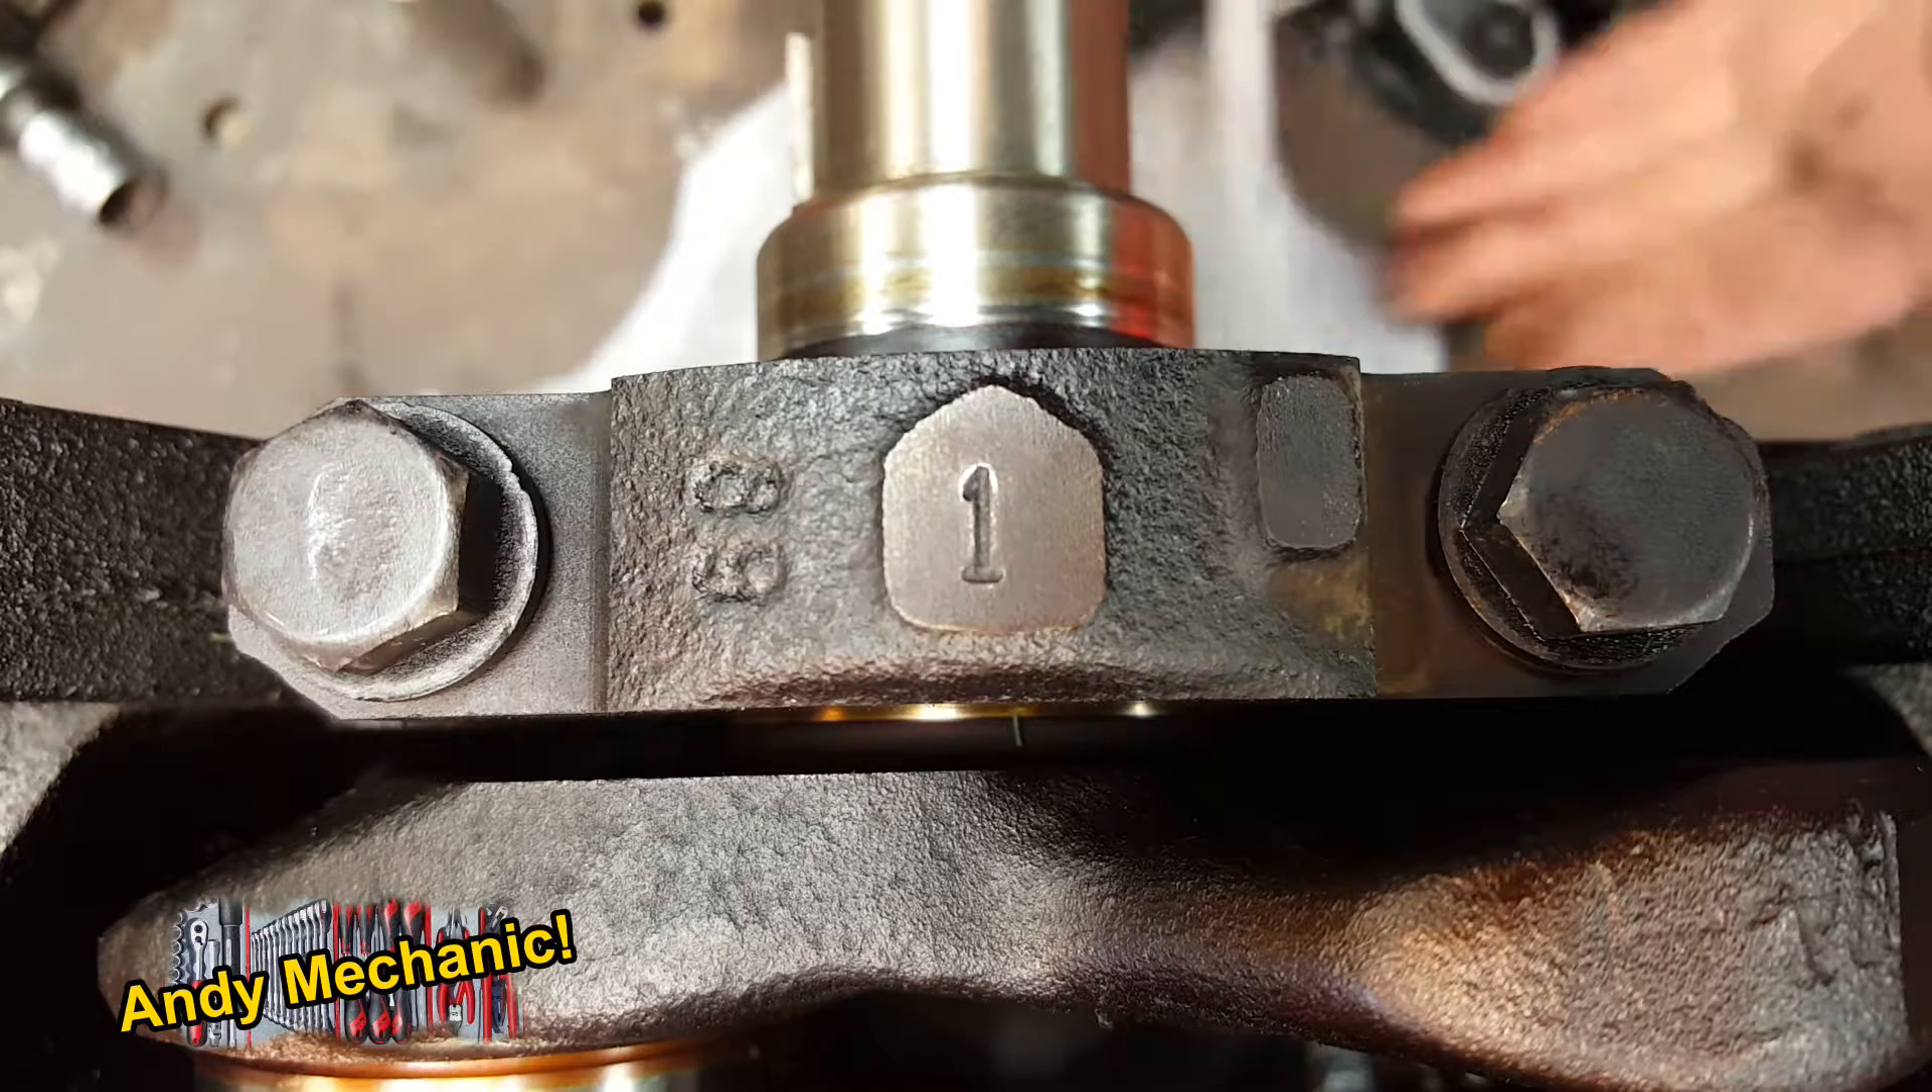So now the cap's in its normal position as if it was fitted and the engine being built up.